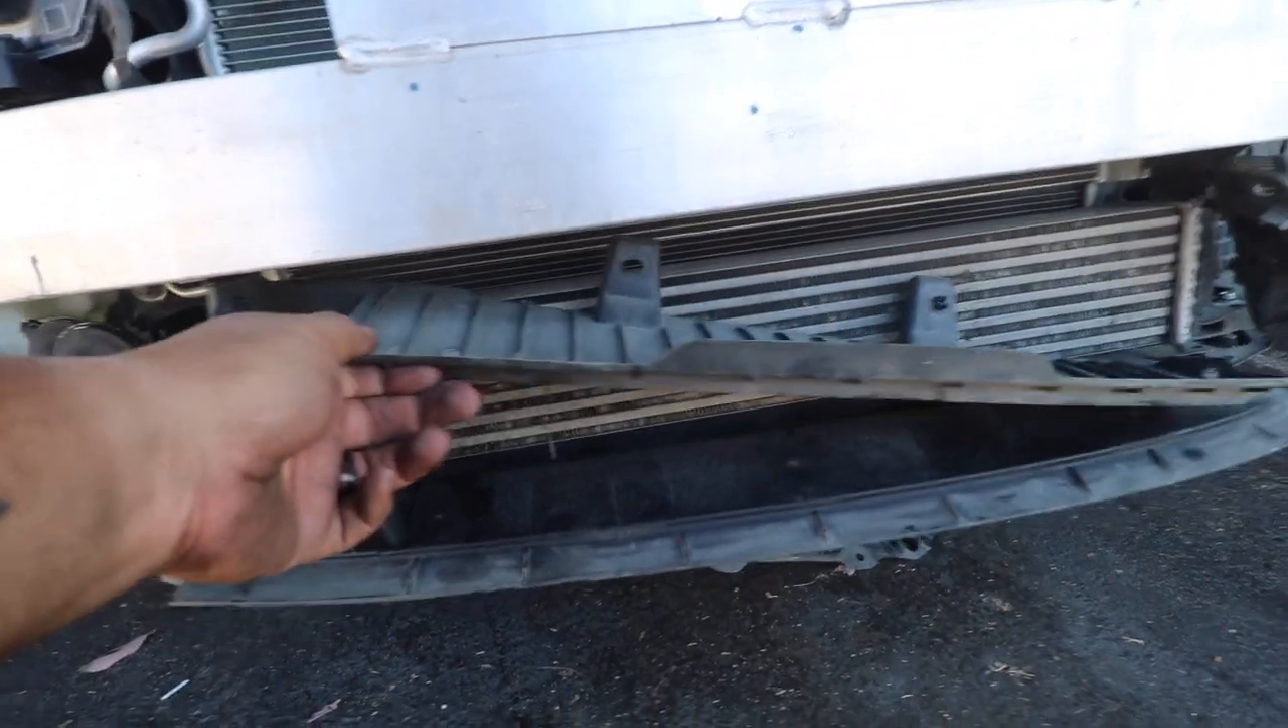Right now we're pretty much working on getting this rubber piece off which is pretty much almost out.